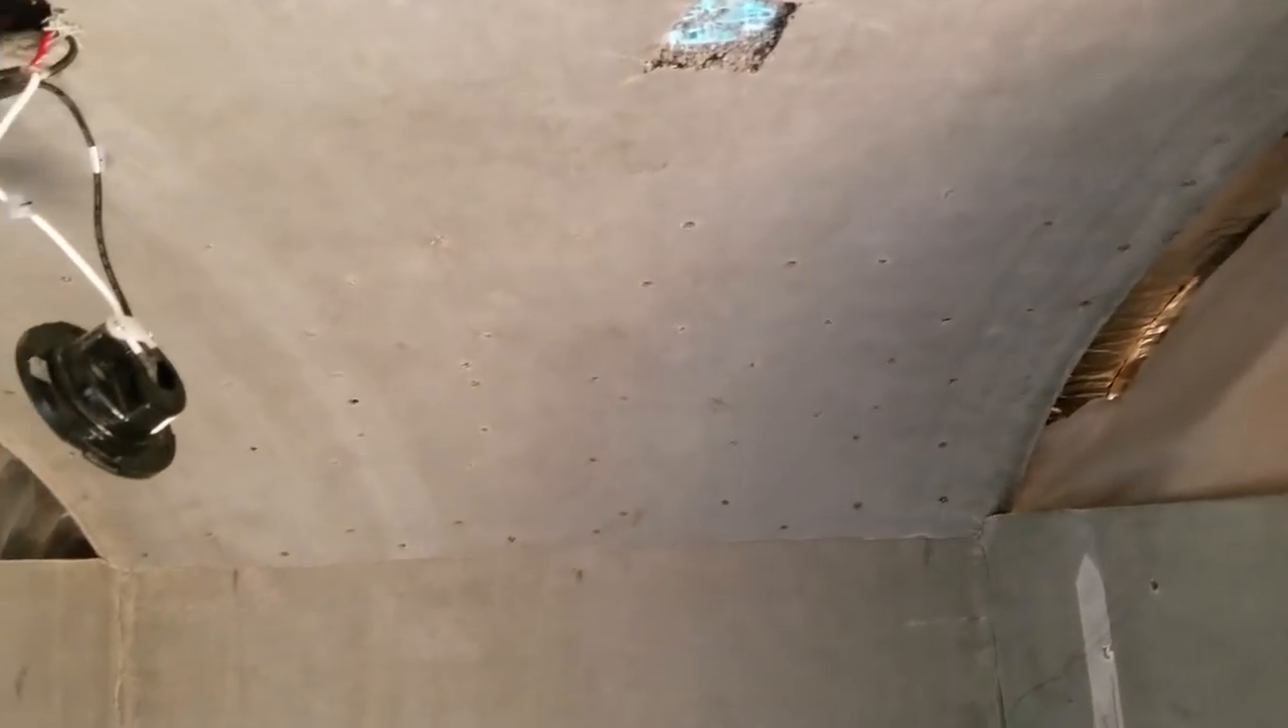Okay so i got the roof piece in or the ceiling piece in.